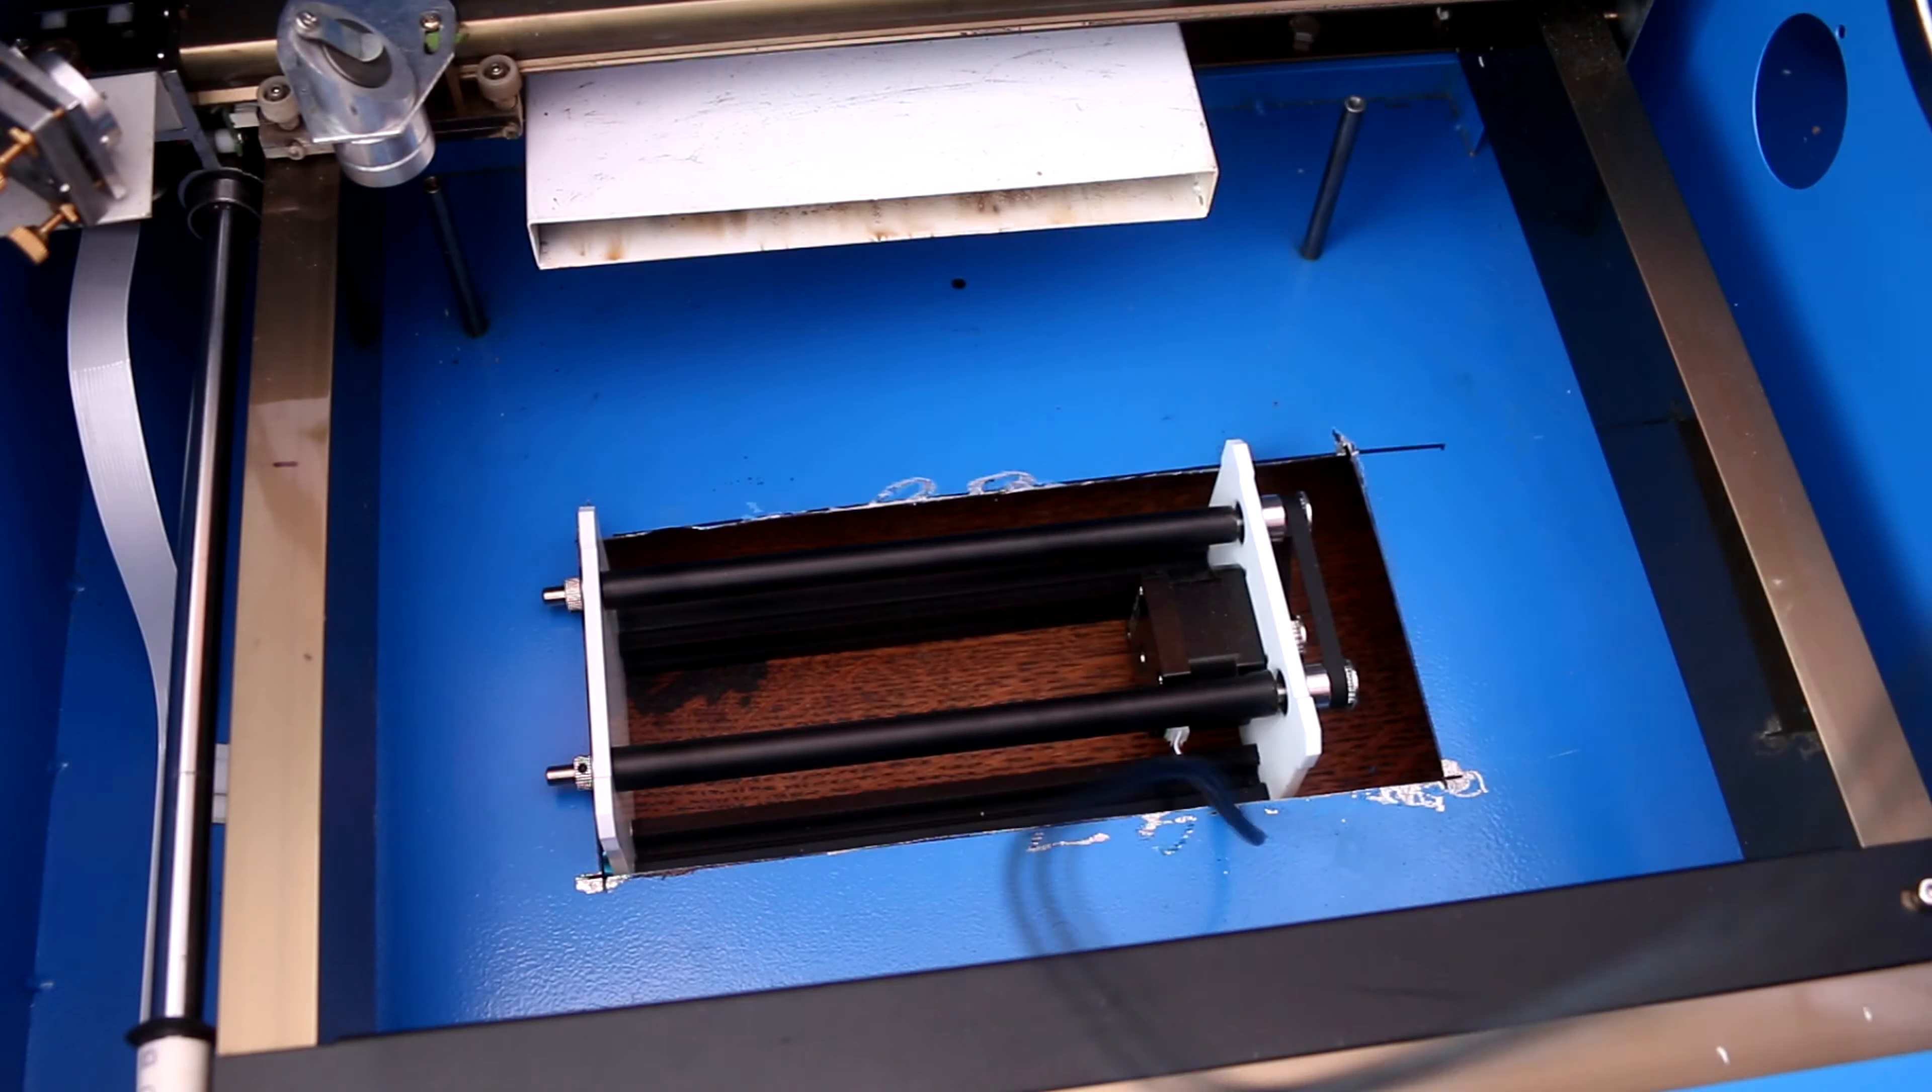The rotary attachment fits nicely, so I can thread the motors cable through the hole in the side of the laser, and into where the controller board is.